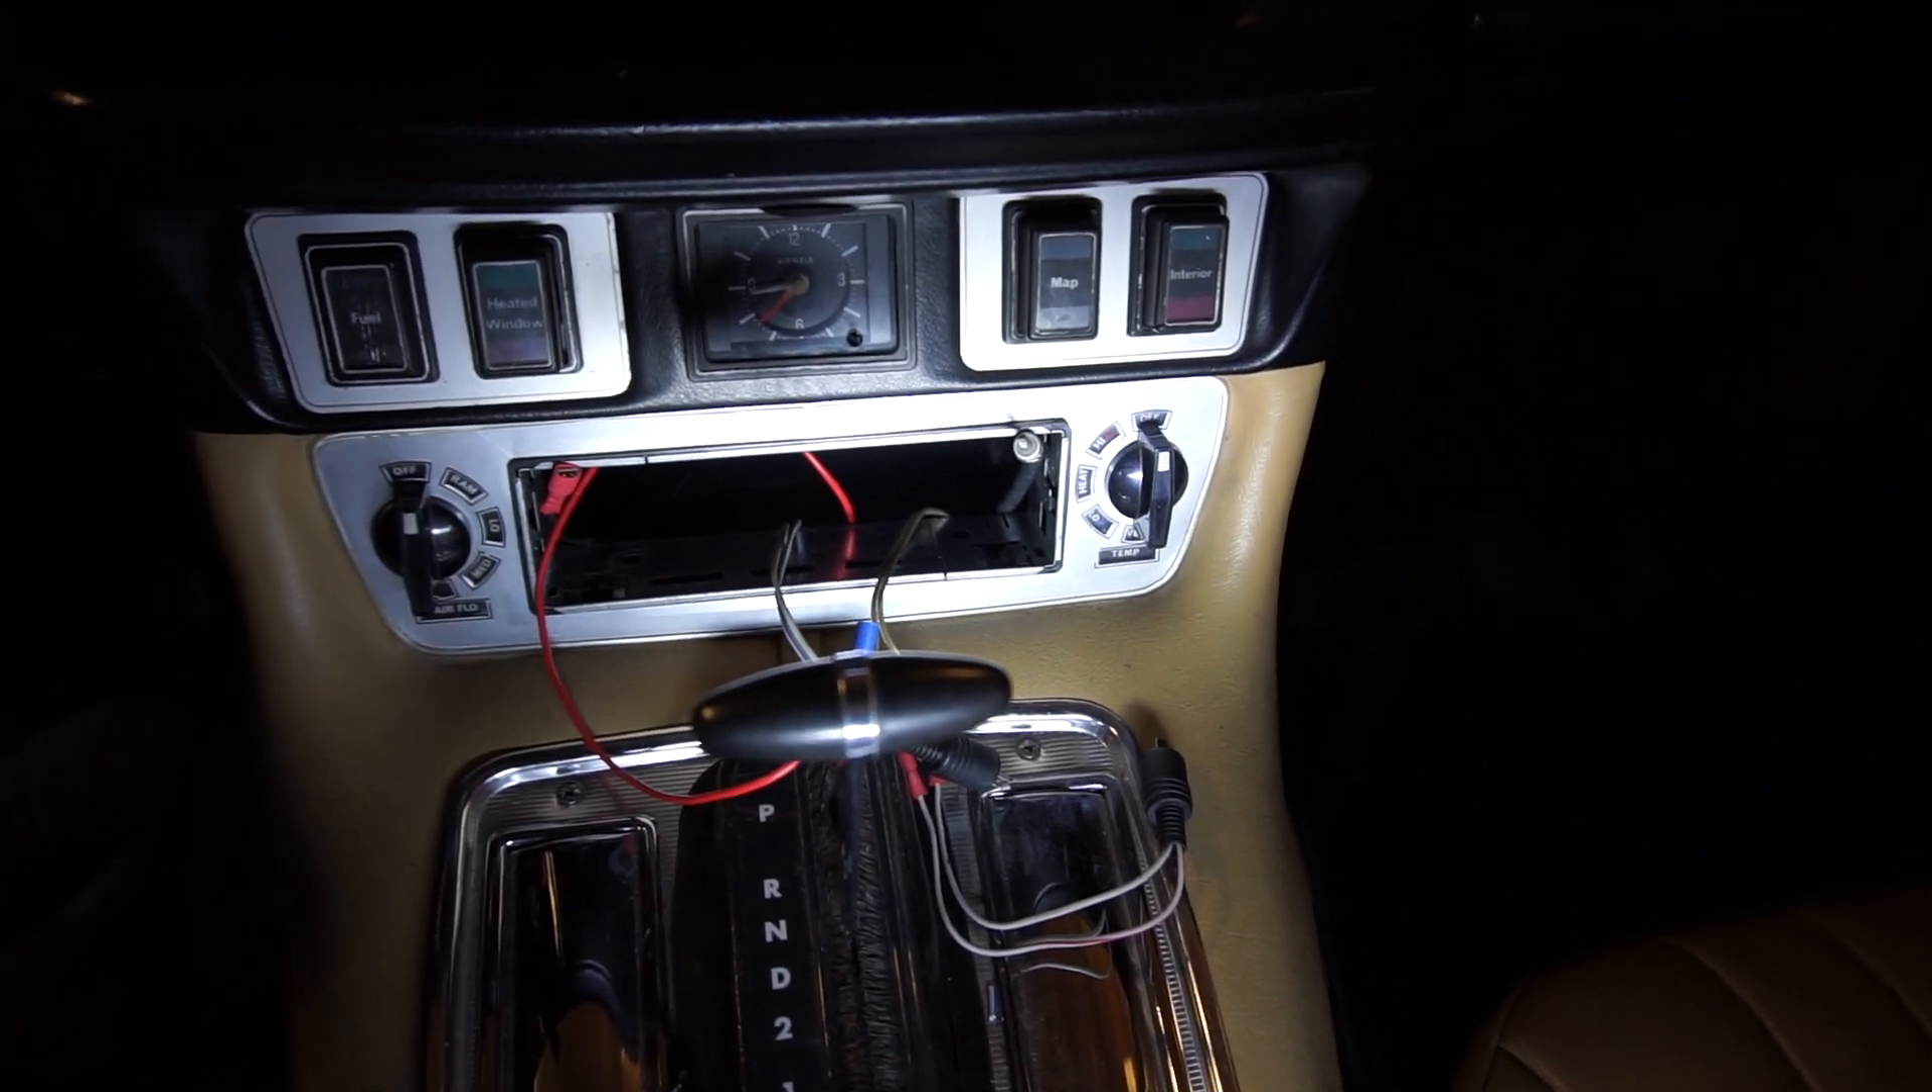The radio surround is back in place and i've done a lot of cleaning up.